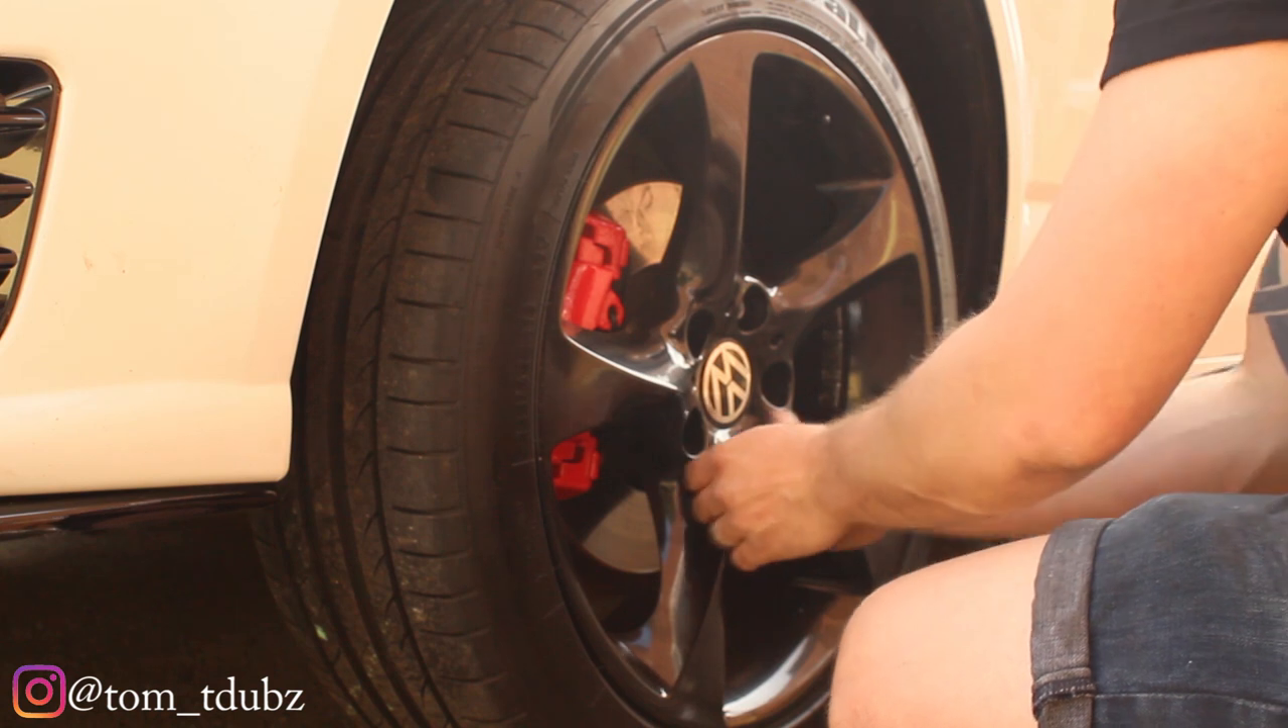So yeah what's left to do now is to just pop the wheels back on drop them back down to the ground and then we'll head over to the rears and get the rears done.